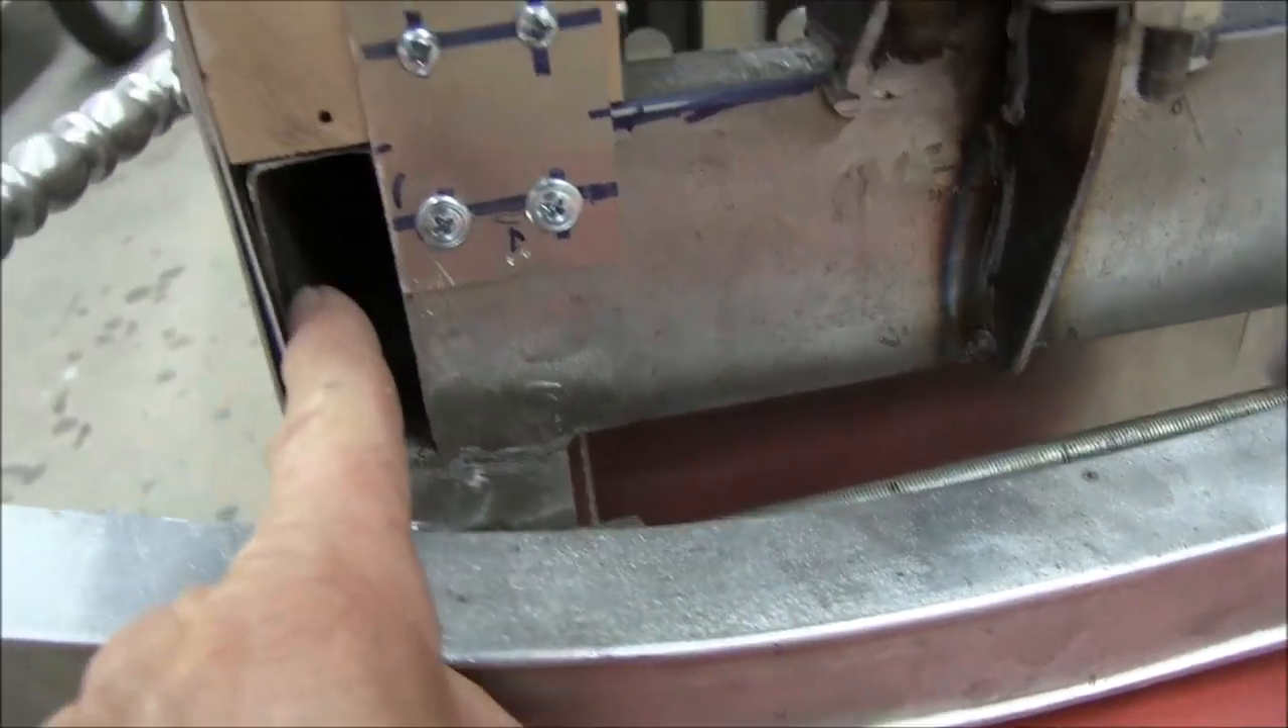I've made my way around and I have the screws installed.